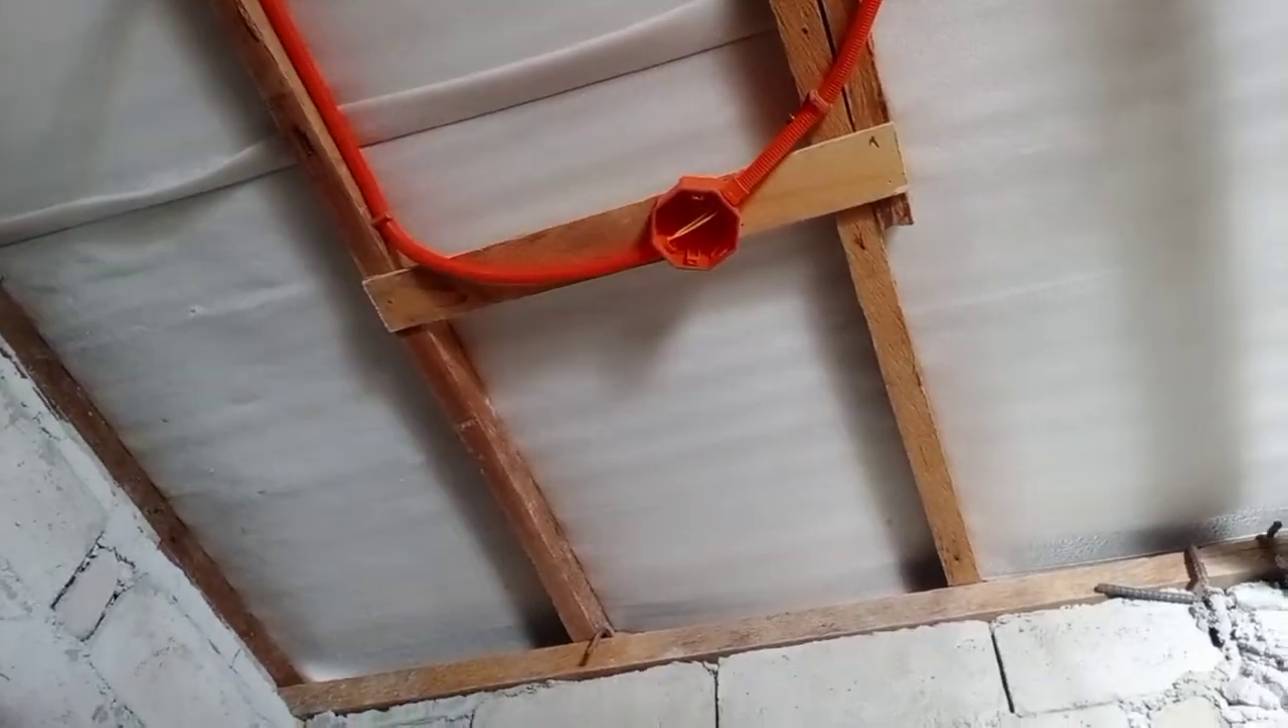Mga idol, nalagay na natin yung box, yung box dito sa may CR.